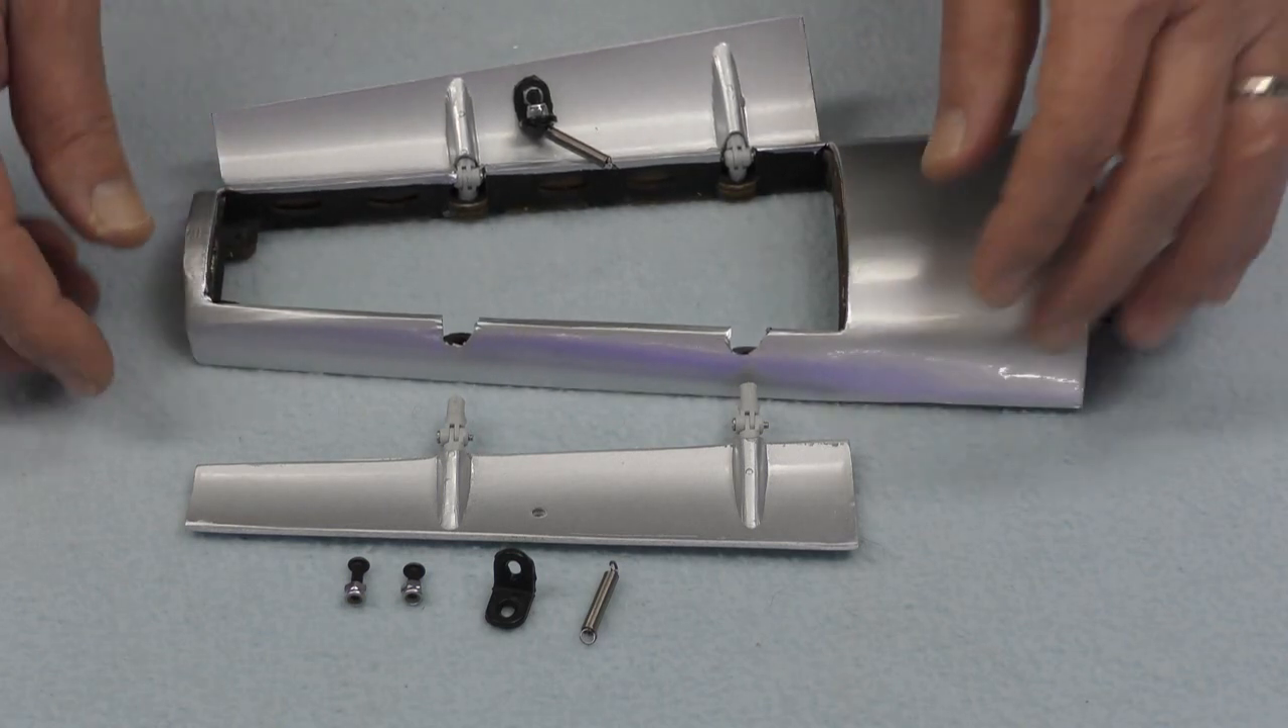This gear door that's already on the hatch i have completed it's already been glued into place.